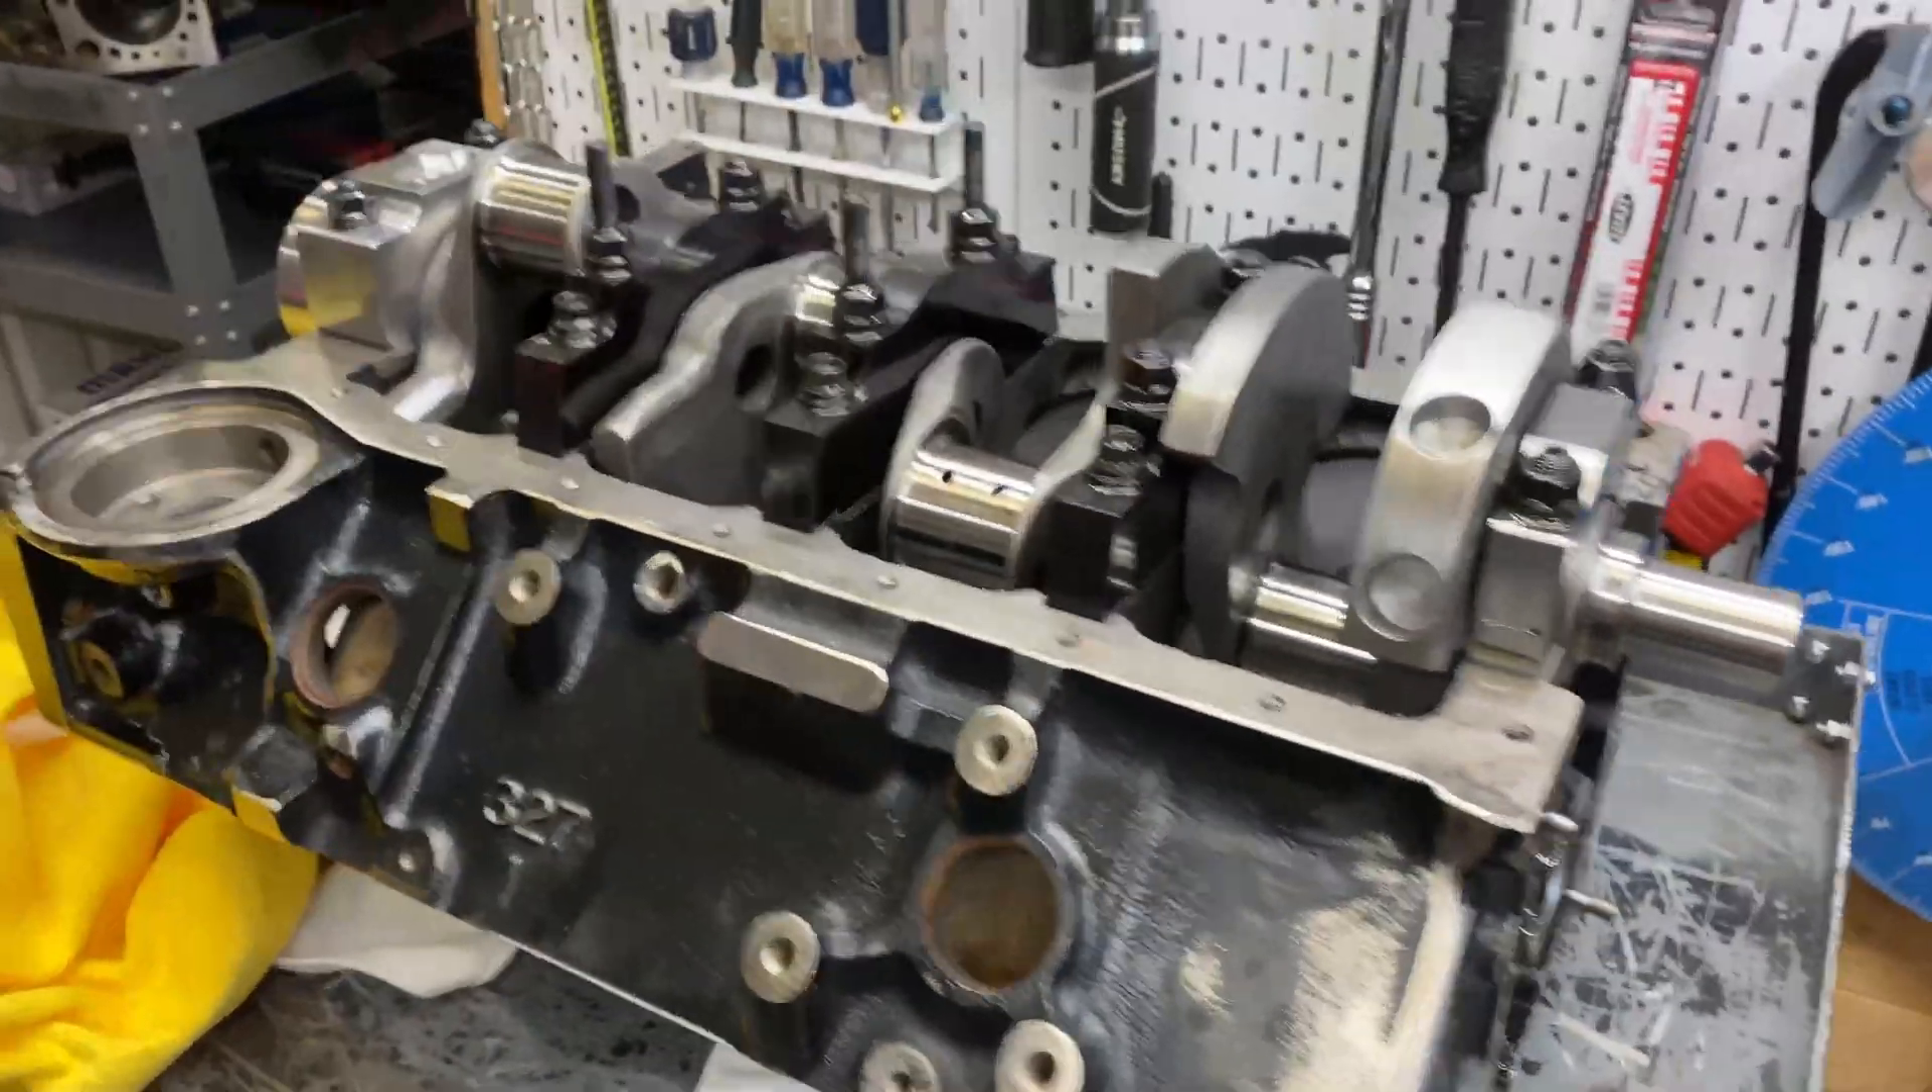I haven't put rods pistons in.